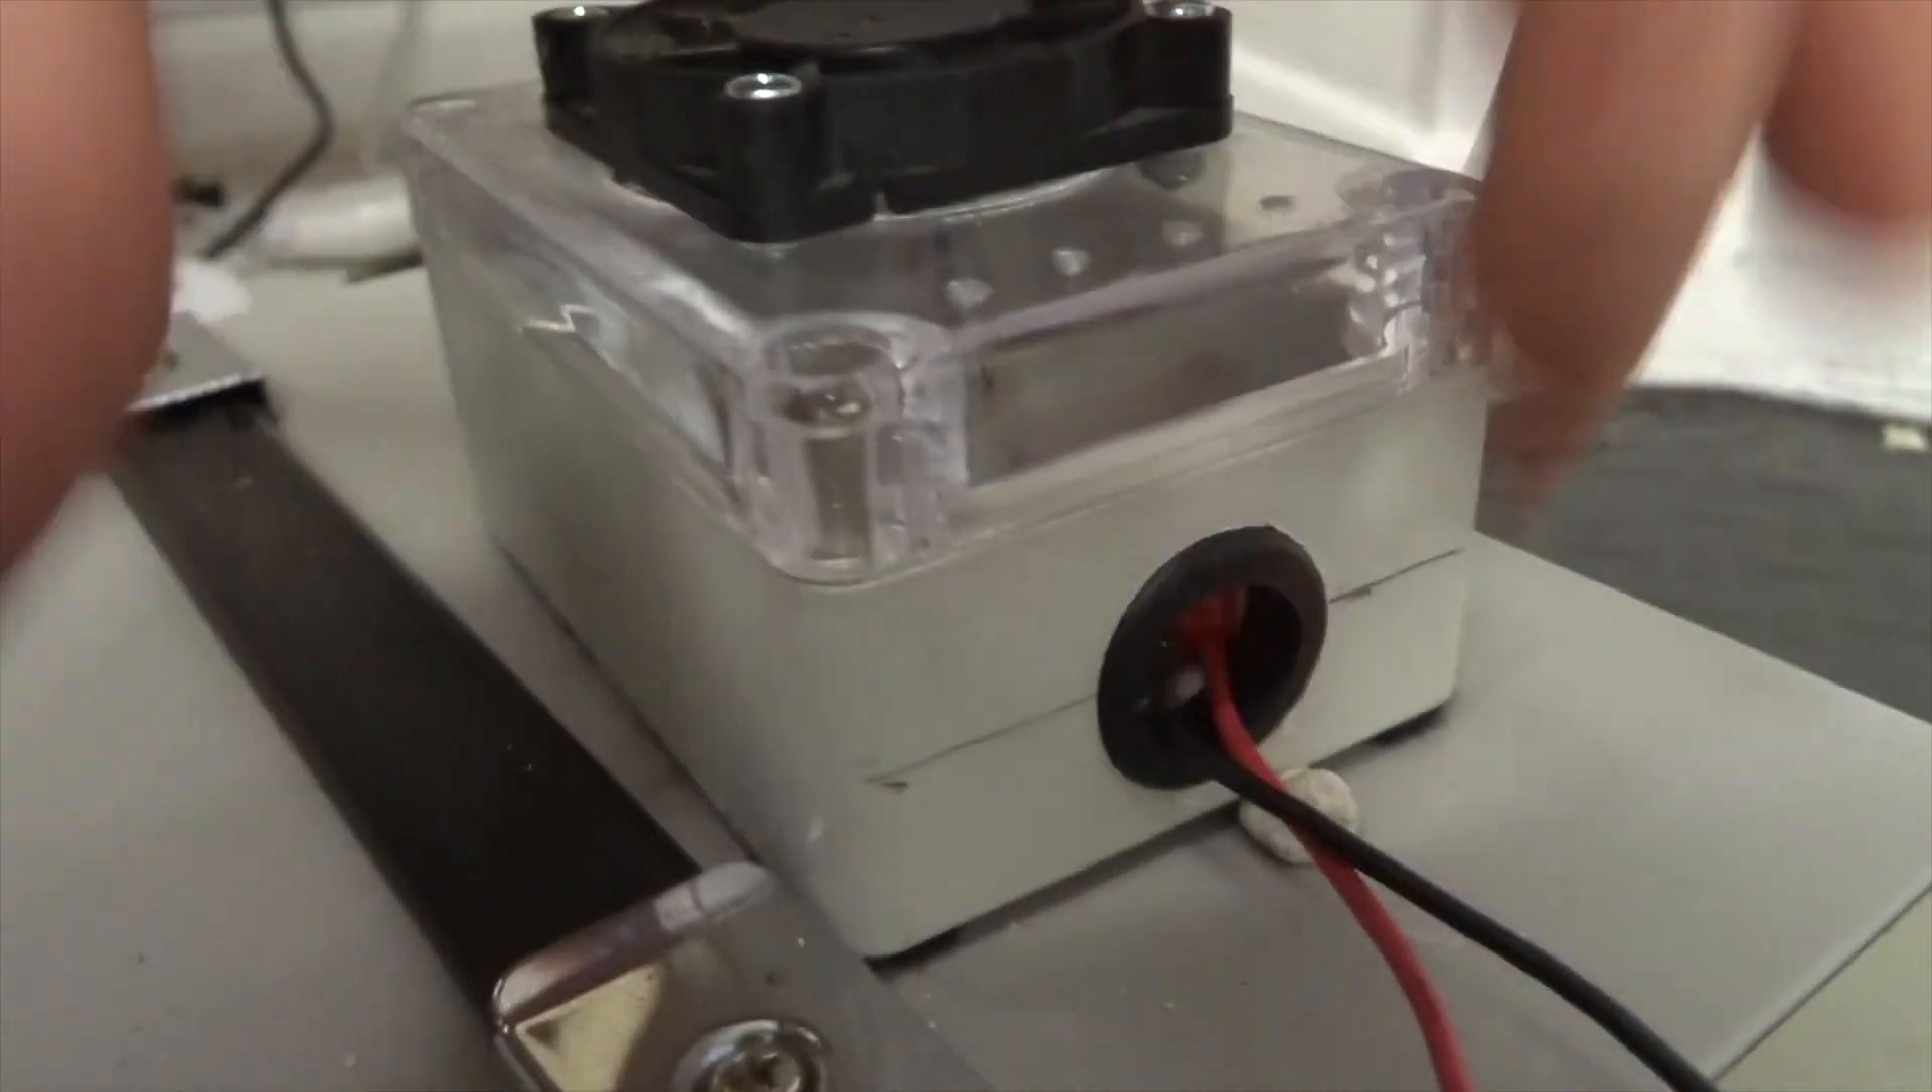This is the one for the boost converter so i've got a 22 mil hole with a 20 mil grommet that's a nice fit there.